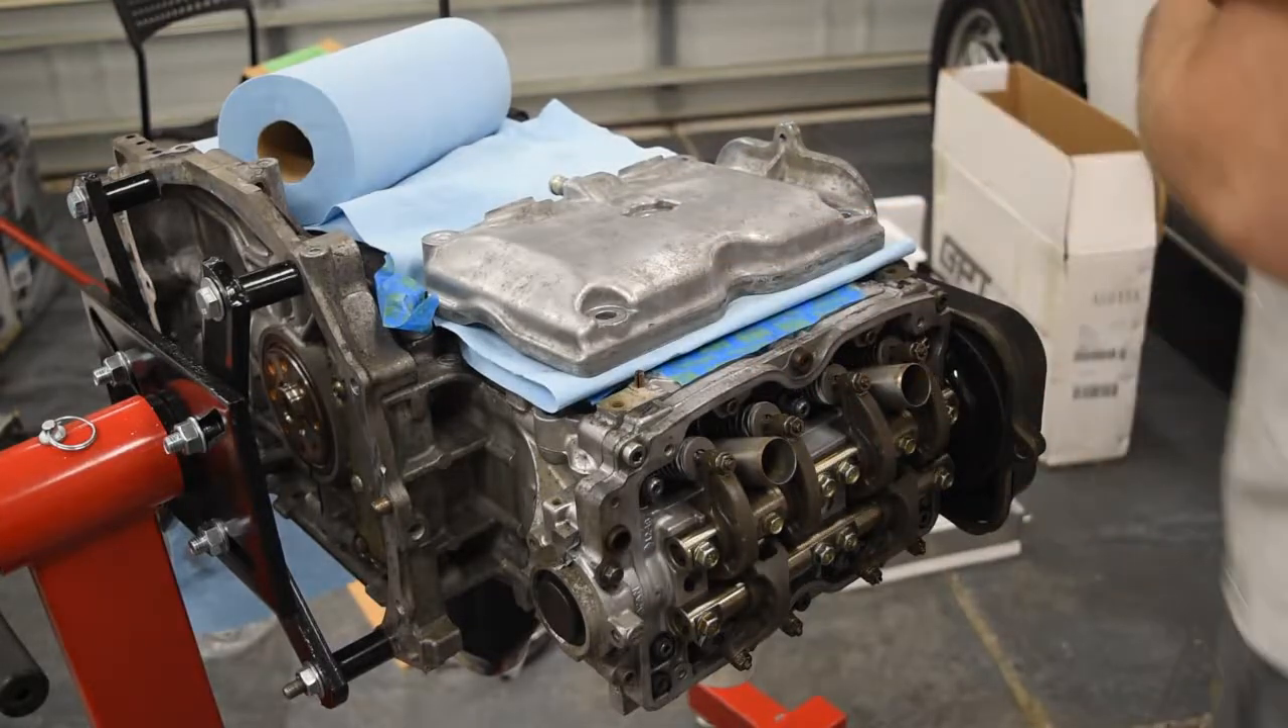All right, so one of the last steps is putting this rocker cover on.